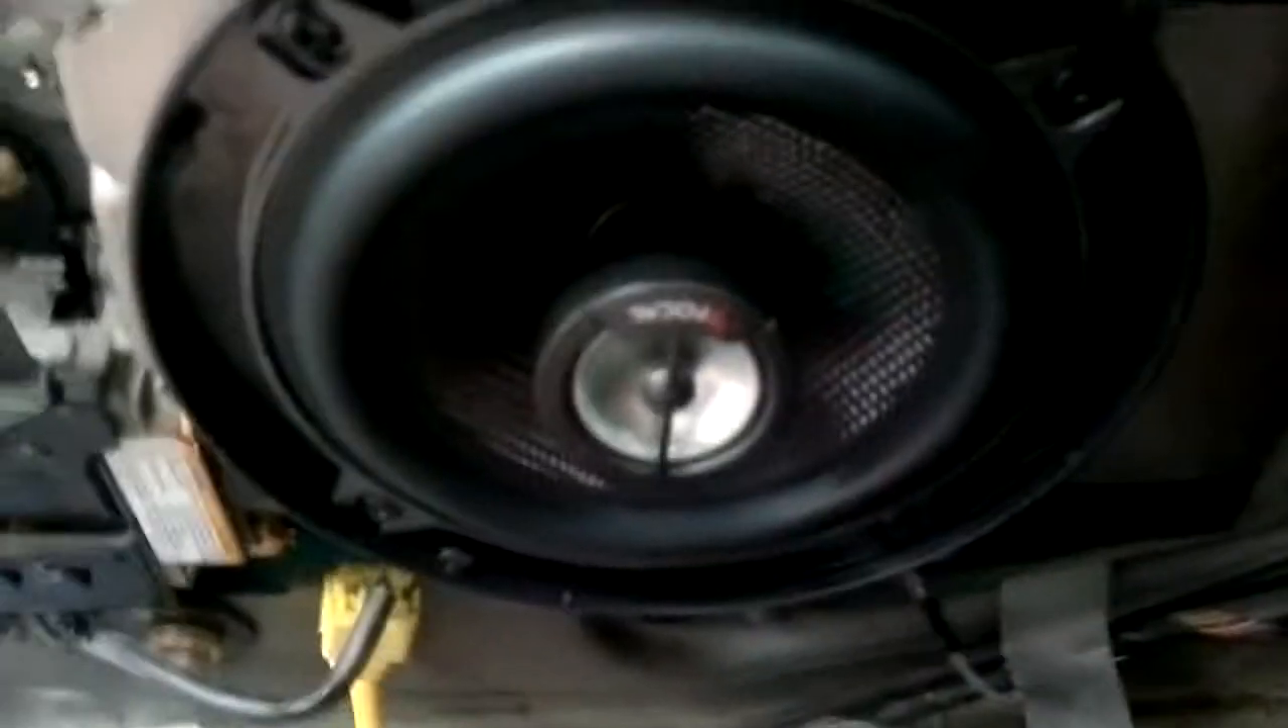And here we have the first speaker fitted.